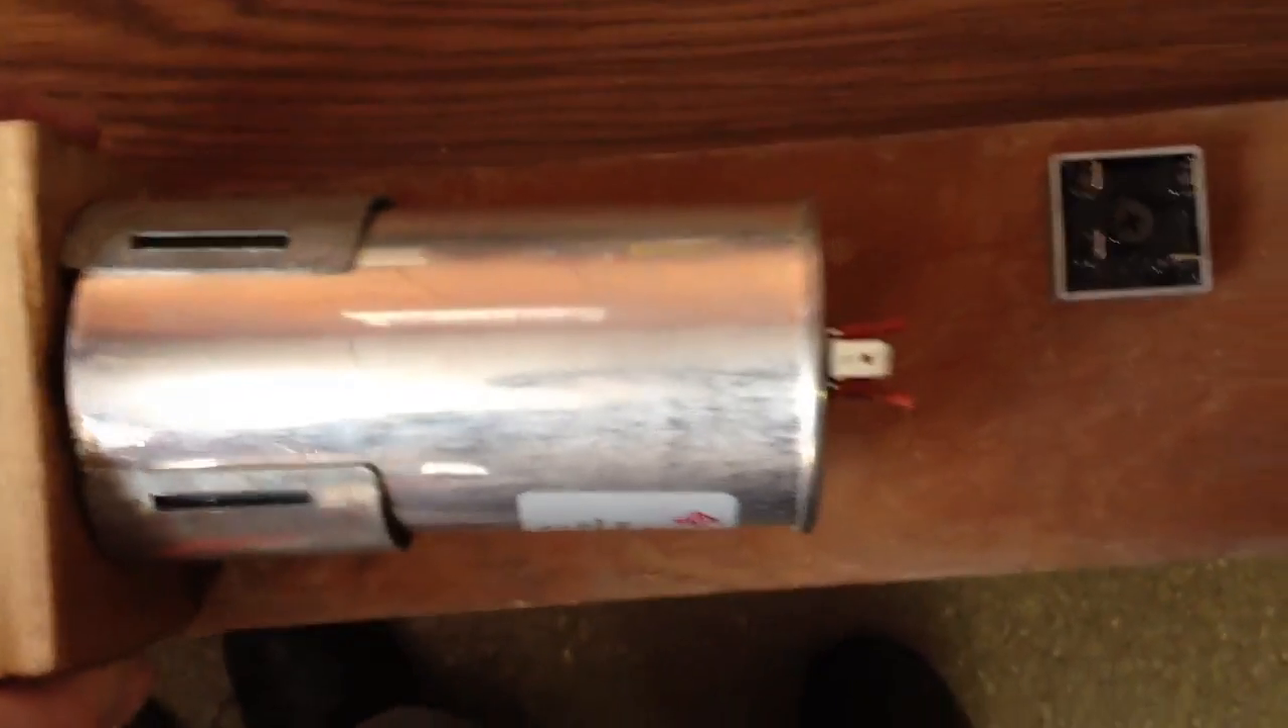A couple clamps I screwed in. Capacitor slid right in.